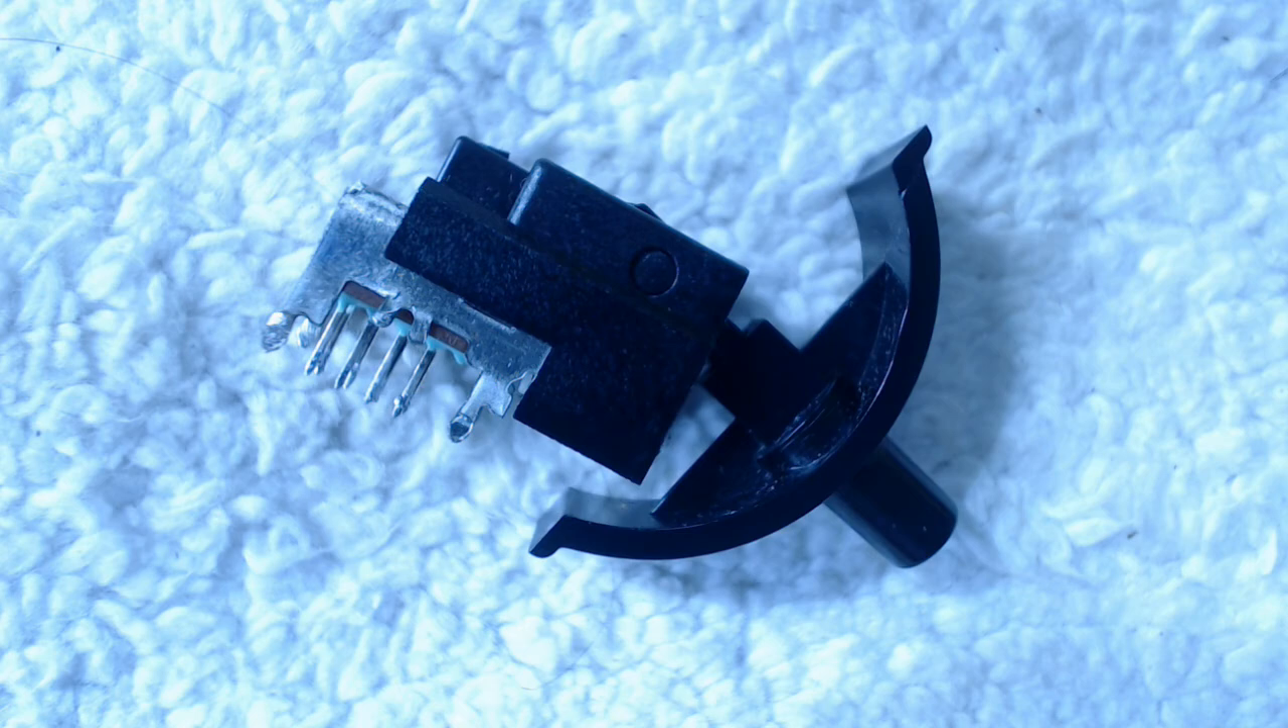Here's a close-up view of the switch after being removed from the board.